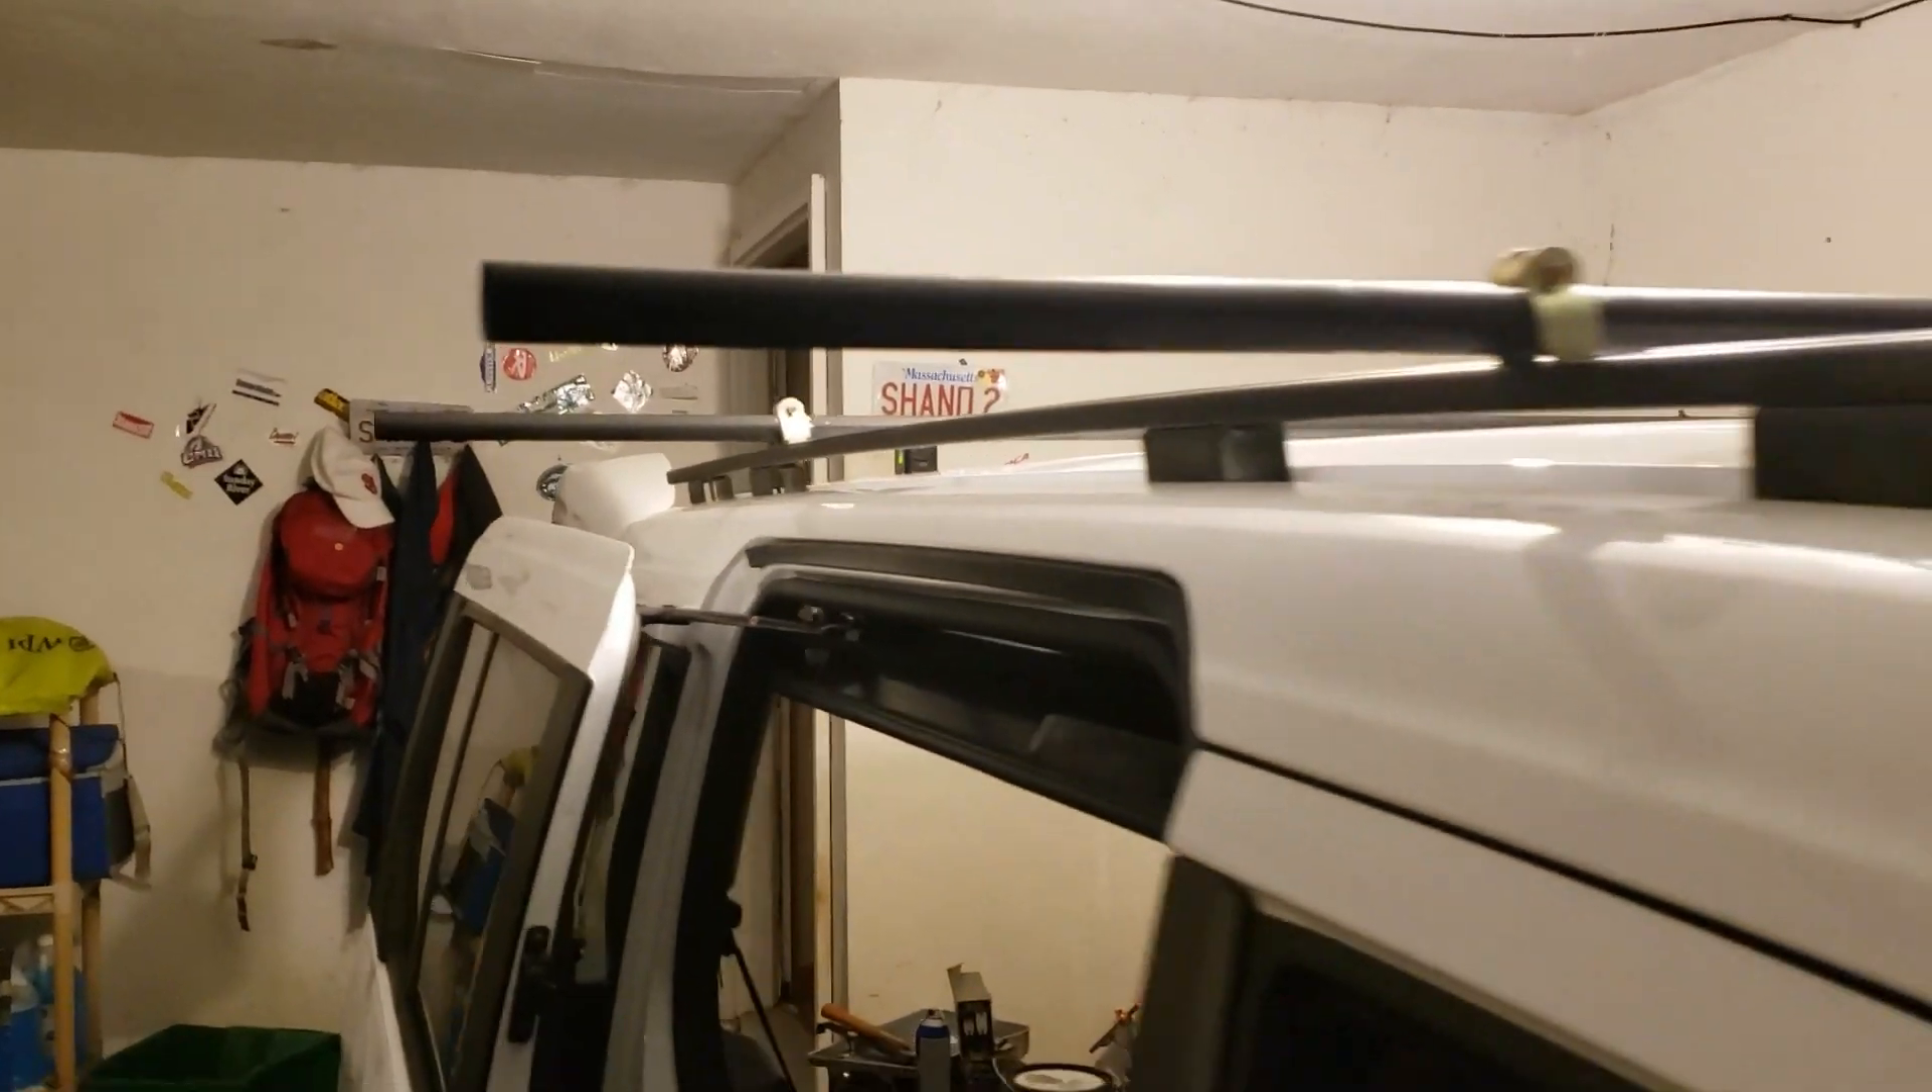They're overhanging a lot right now, almost too much.